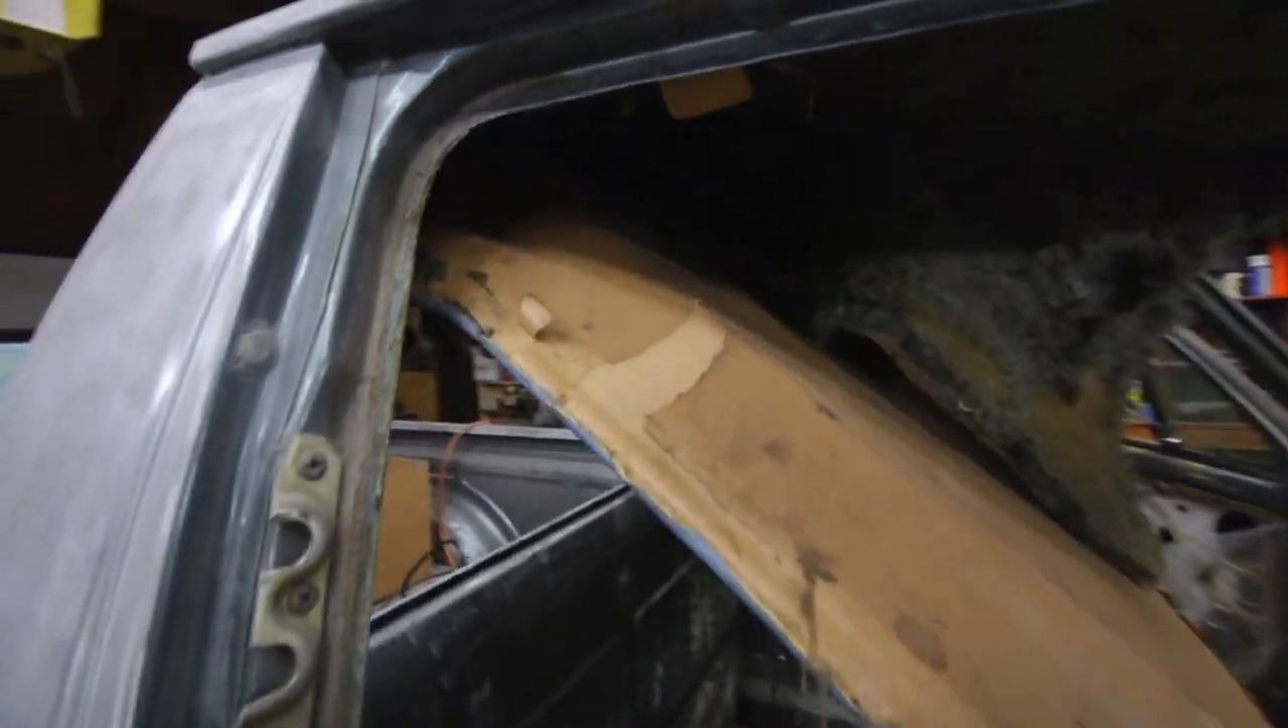I got the headliner started to come out. I need to do the top part of the glue there.